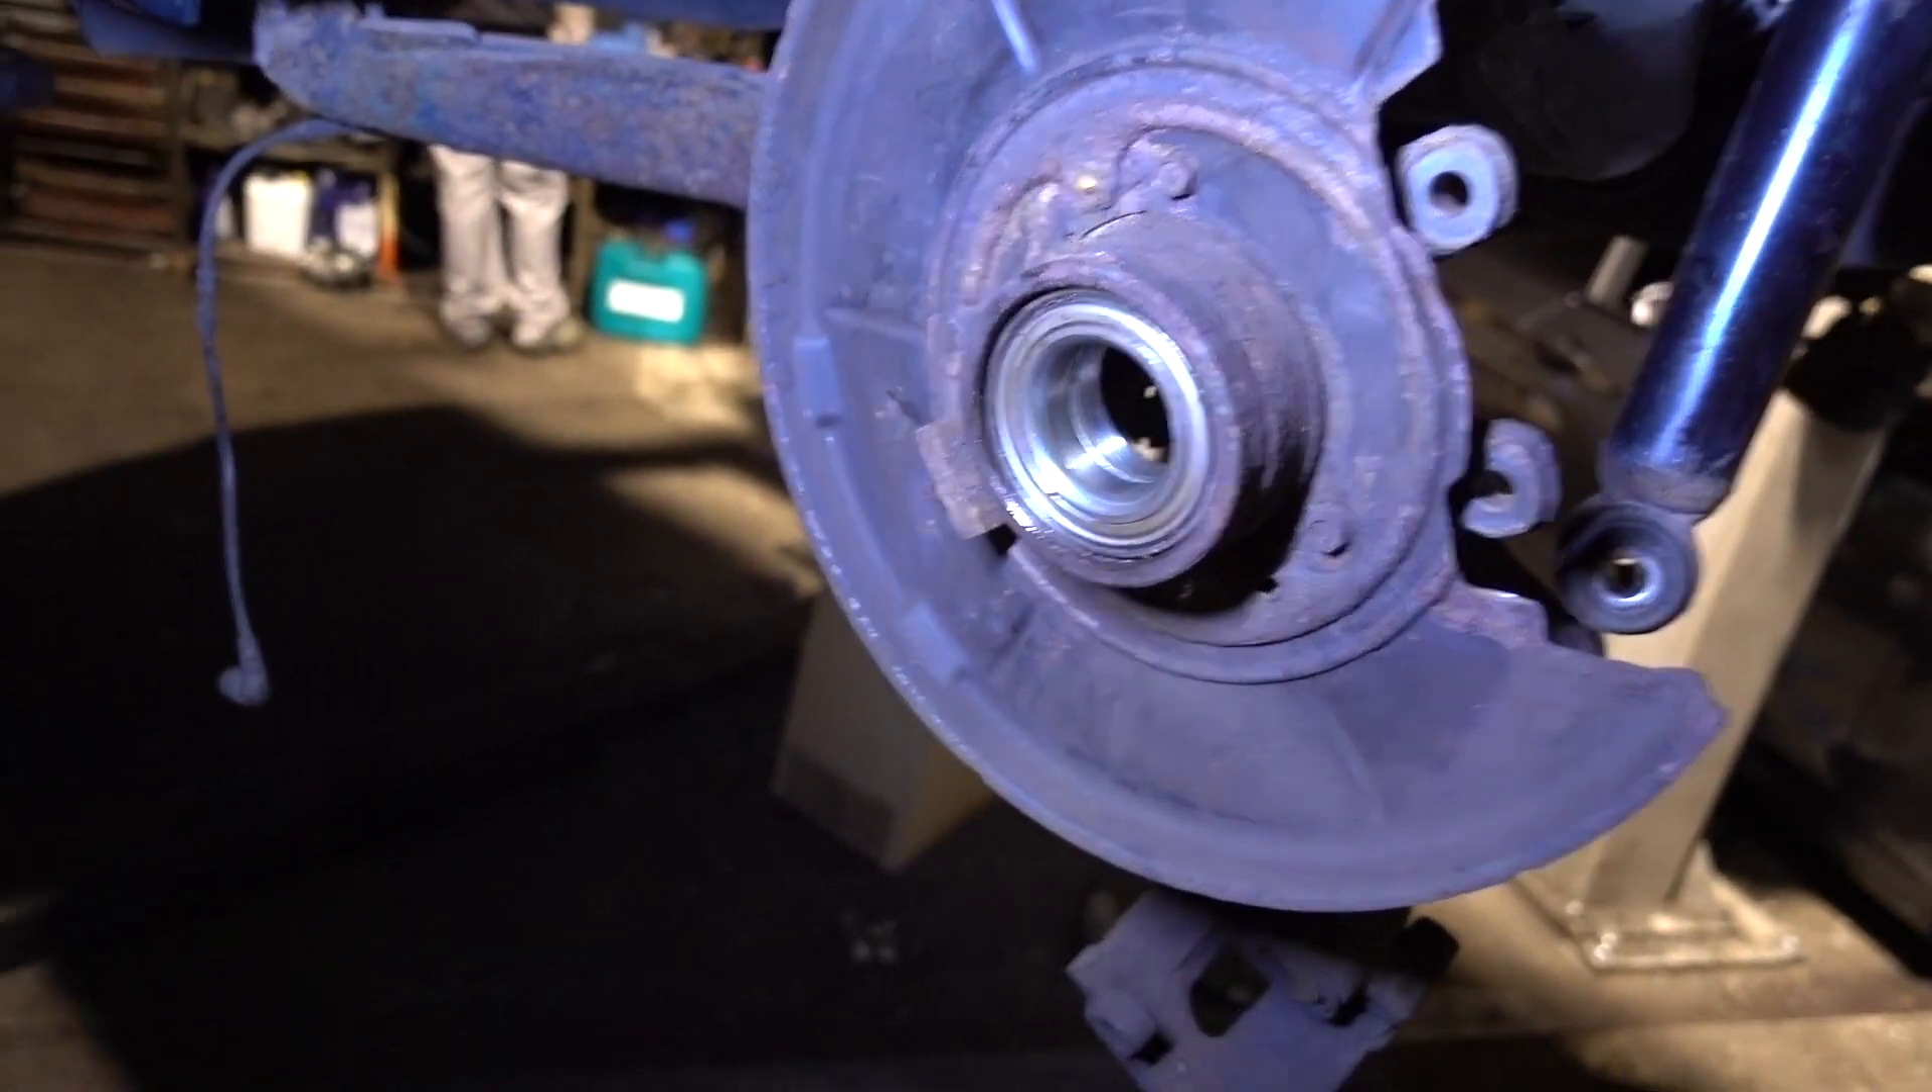Also das radlager ist nach stundenlanger kleinstarbeit jetzt drin.